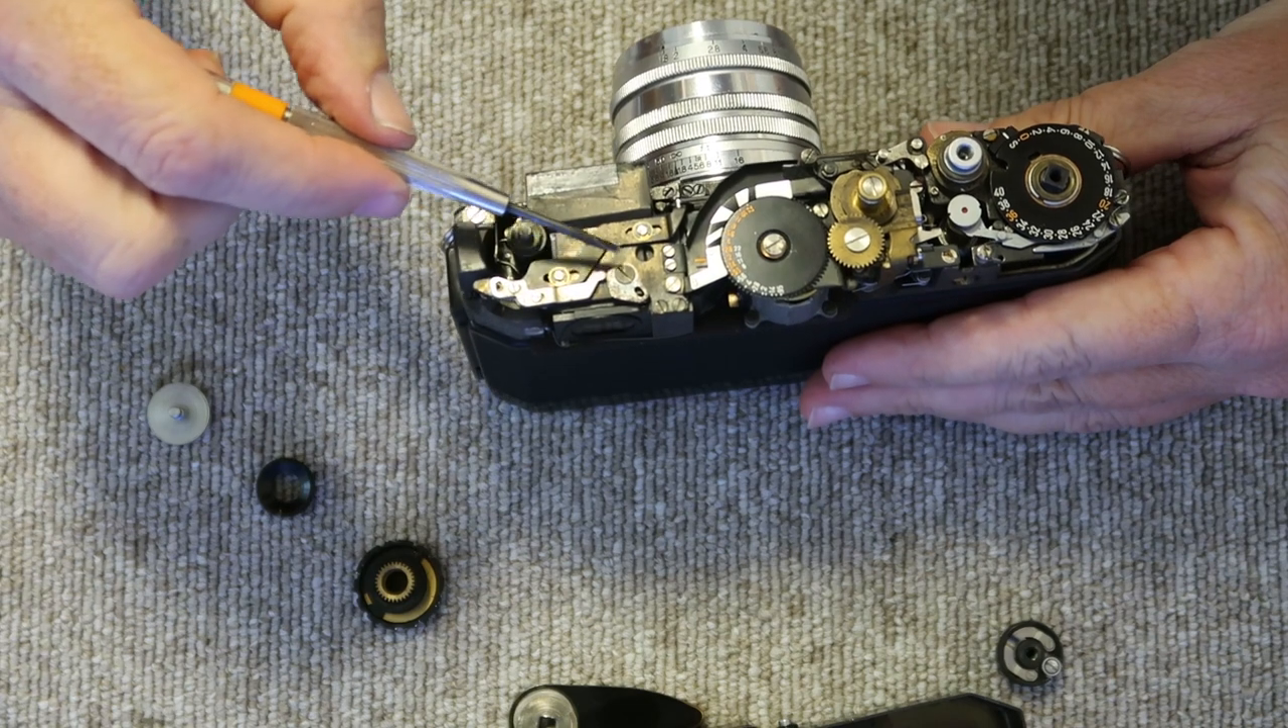Okay so we have the top cover off and i'll describe the different things we have under here.